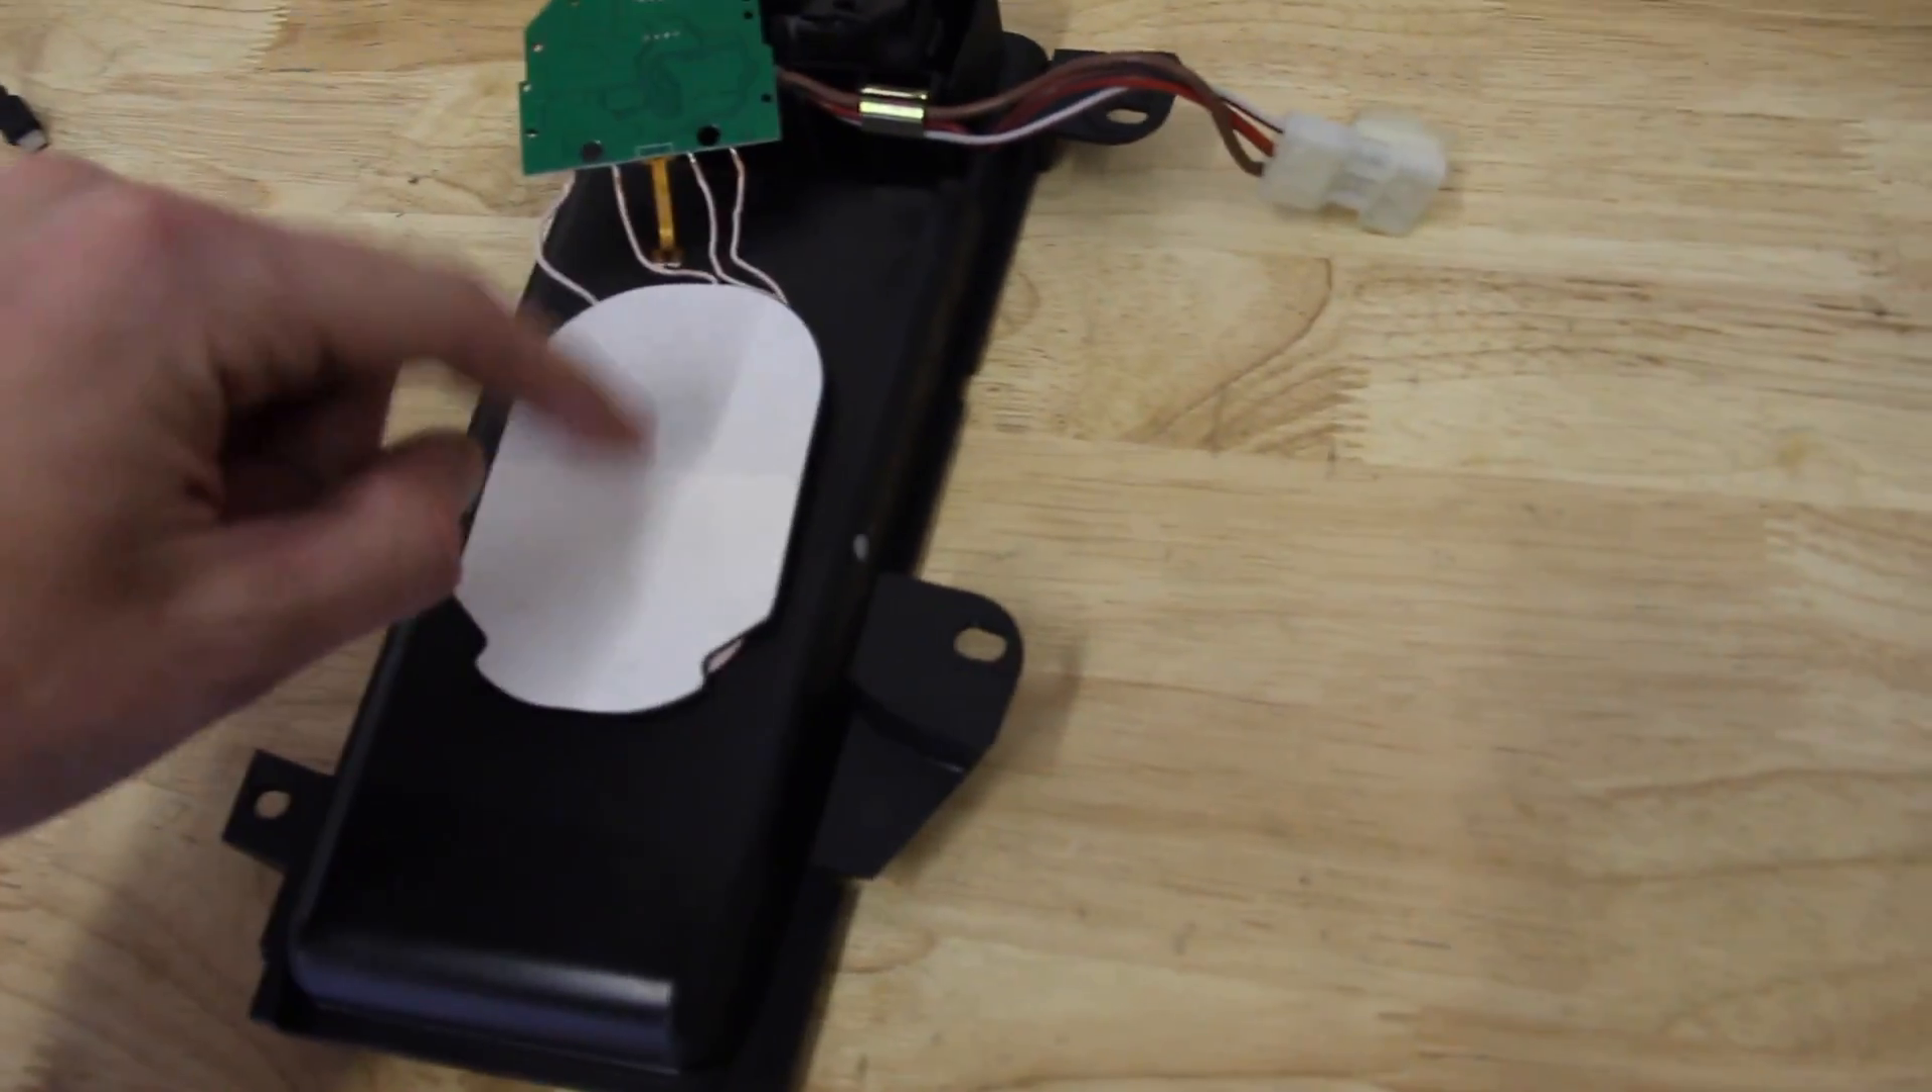So we've got the tray outside of the car.